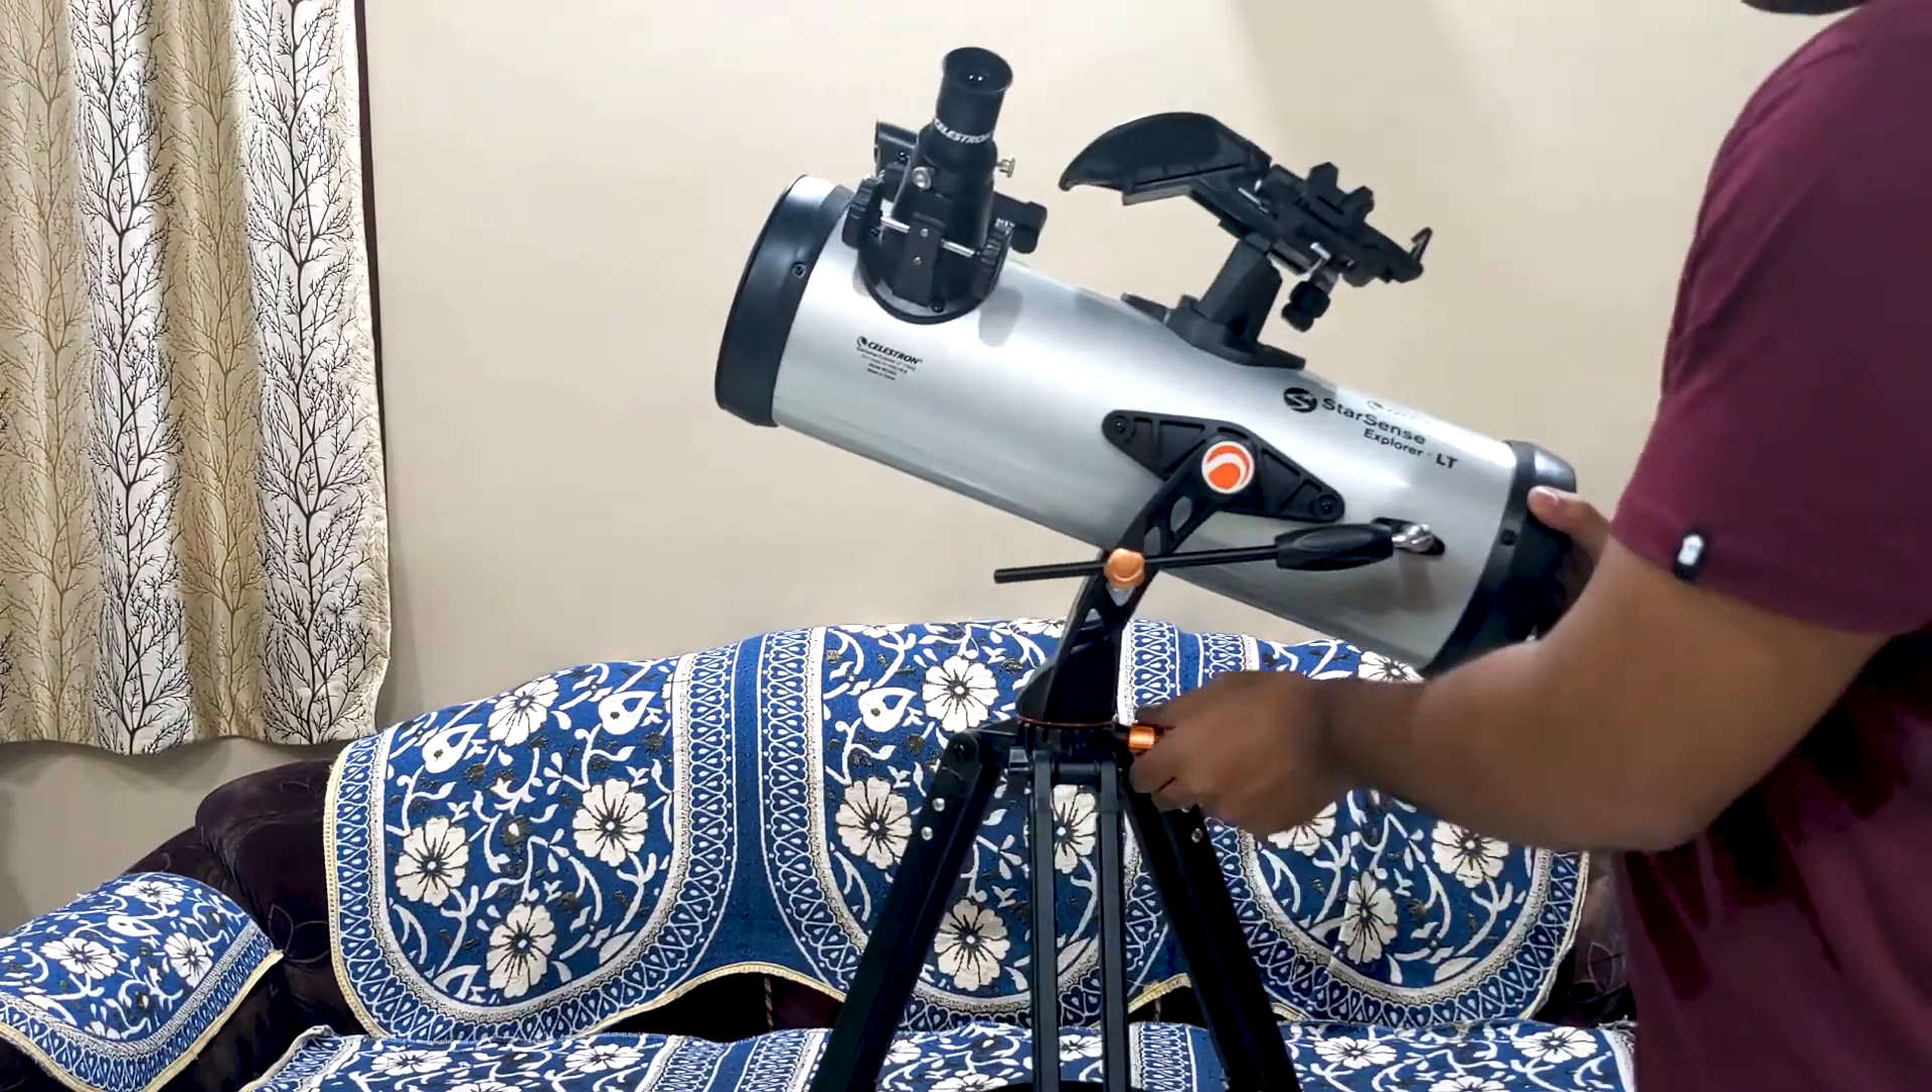Now your telescope is fully assembled.